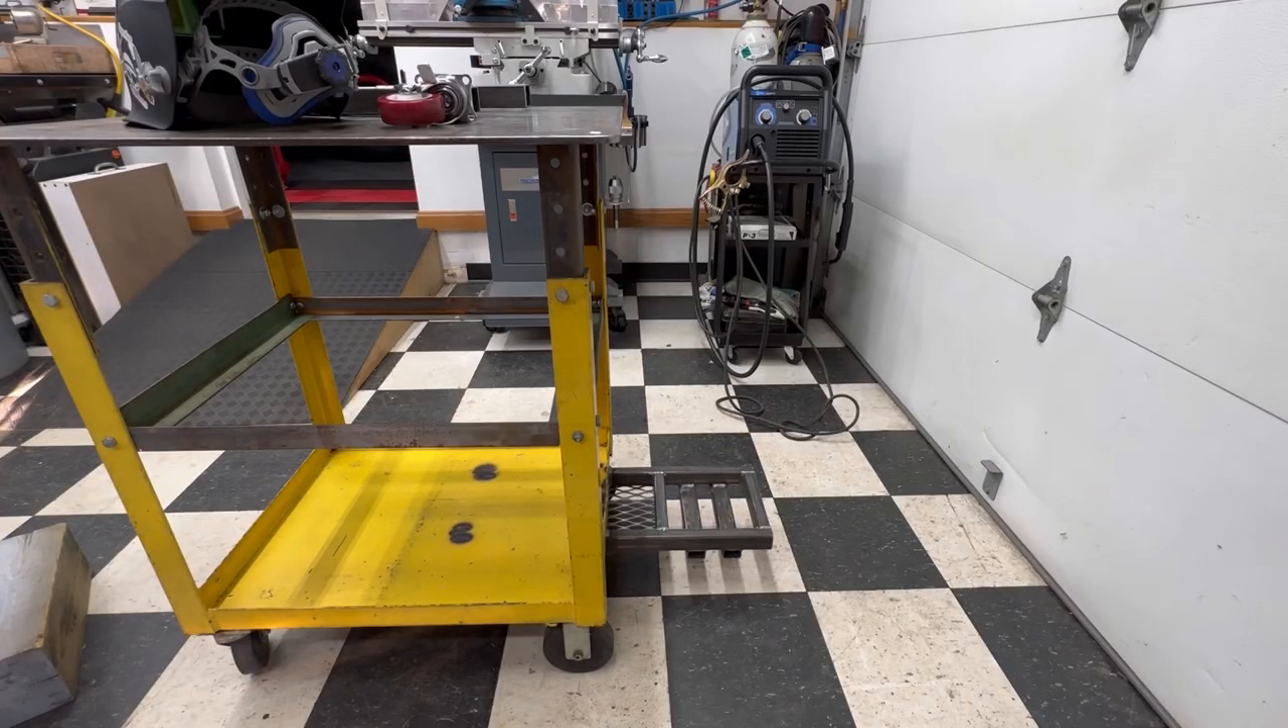I've got the bottle platform welded on and it's more than plenty strong.